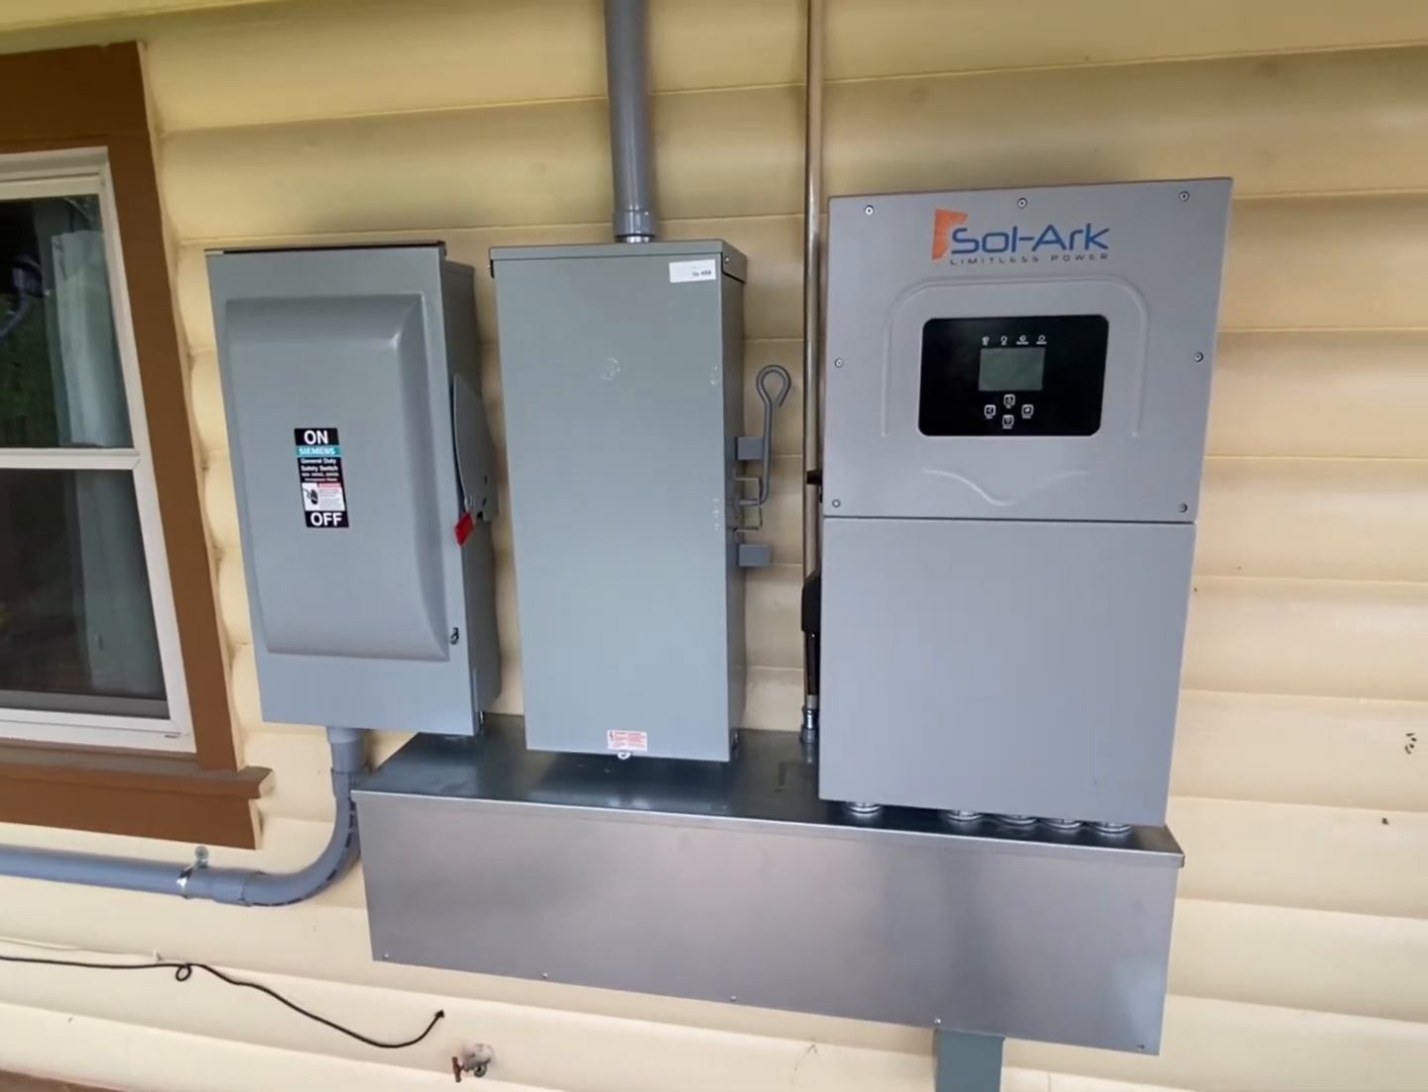This is a four -foot wire way. You can see it fit really nicely on here.